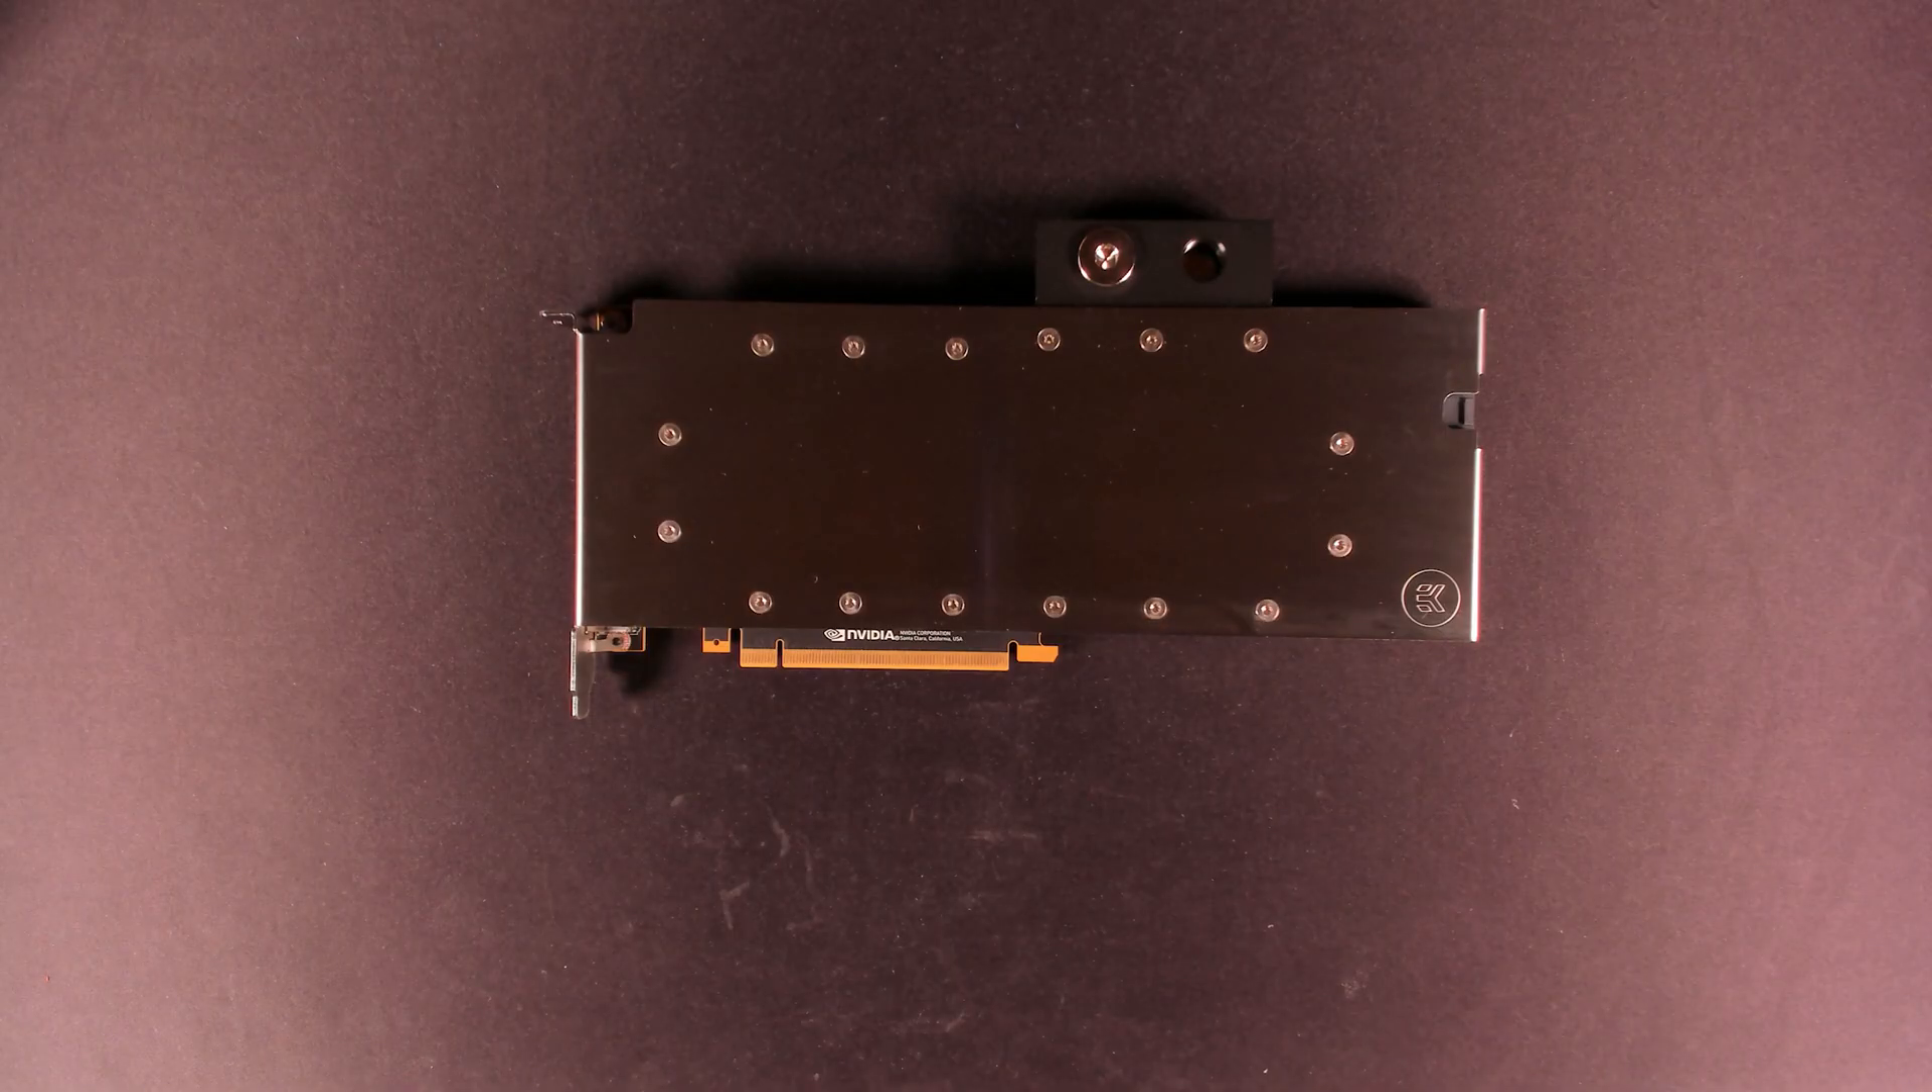All right, now, at last, the GPU block is installed.